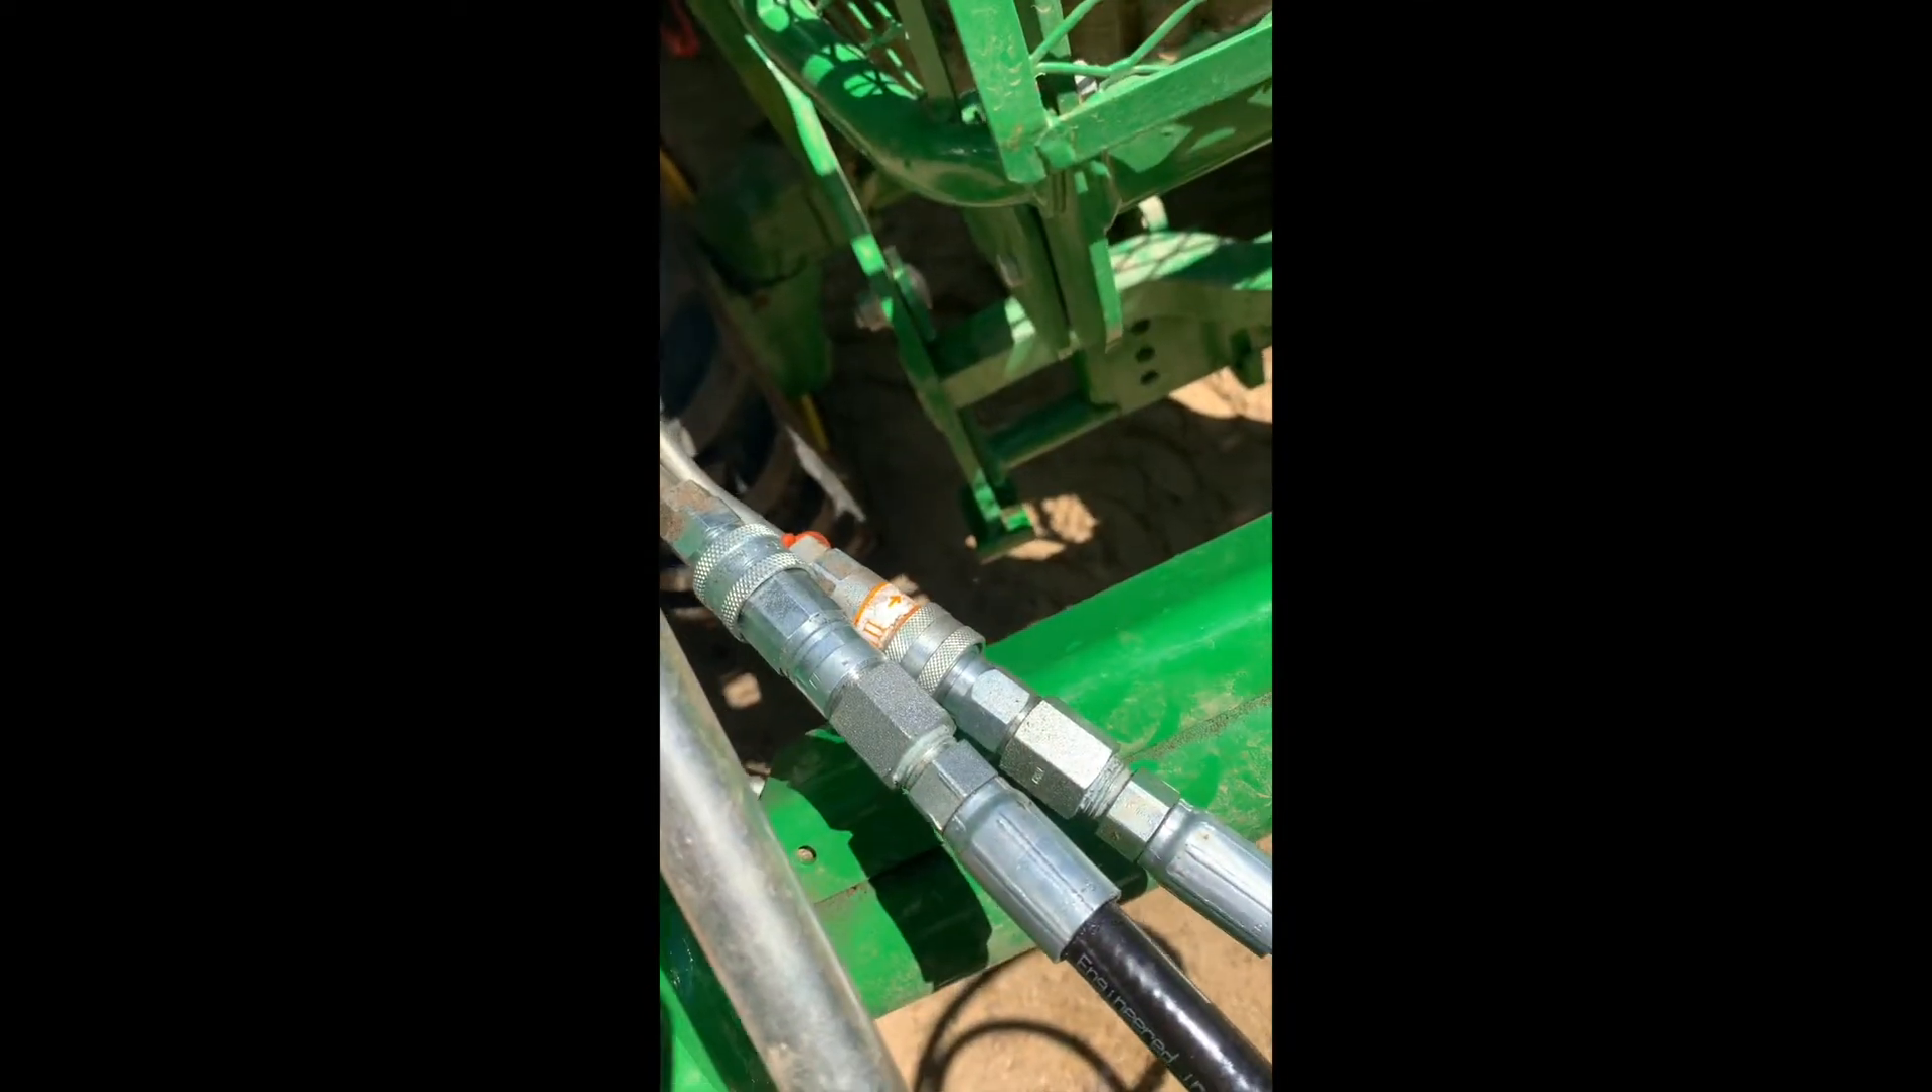See, I got the hoses hooked up.